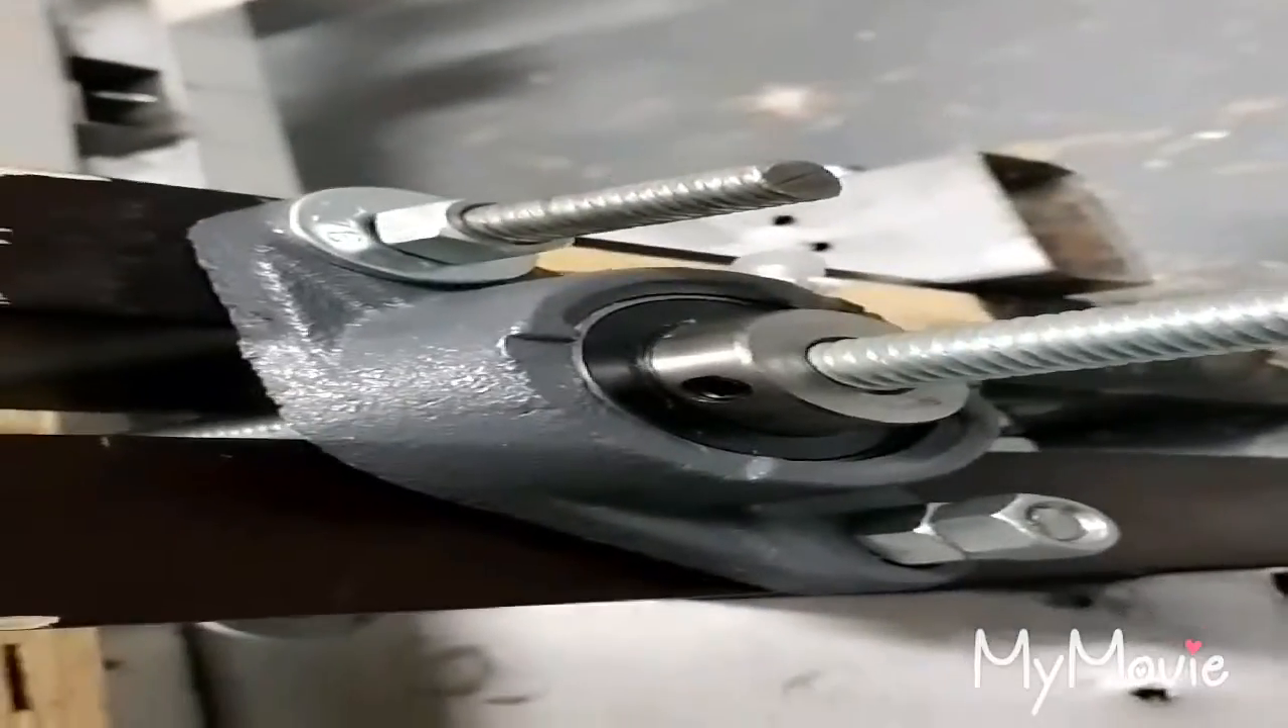I finally have the steel rod connected via the flange bearings in the pillow block bearing.